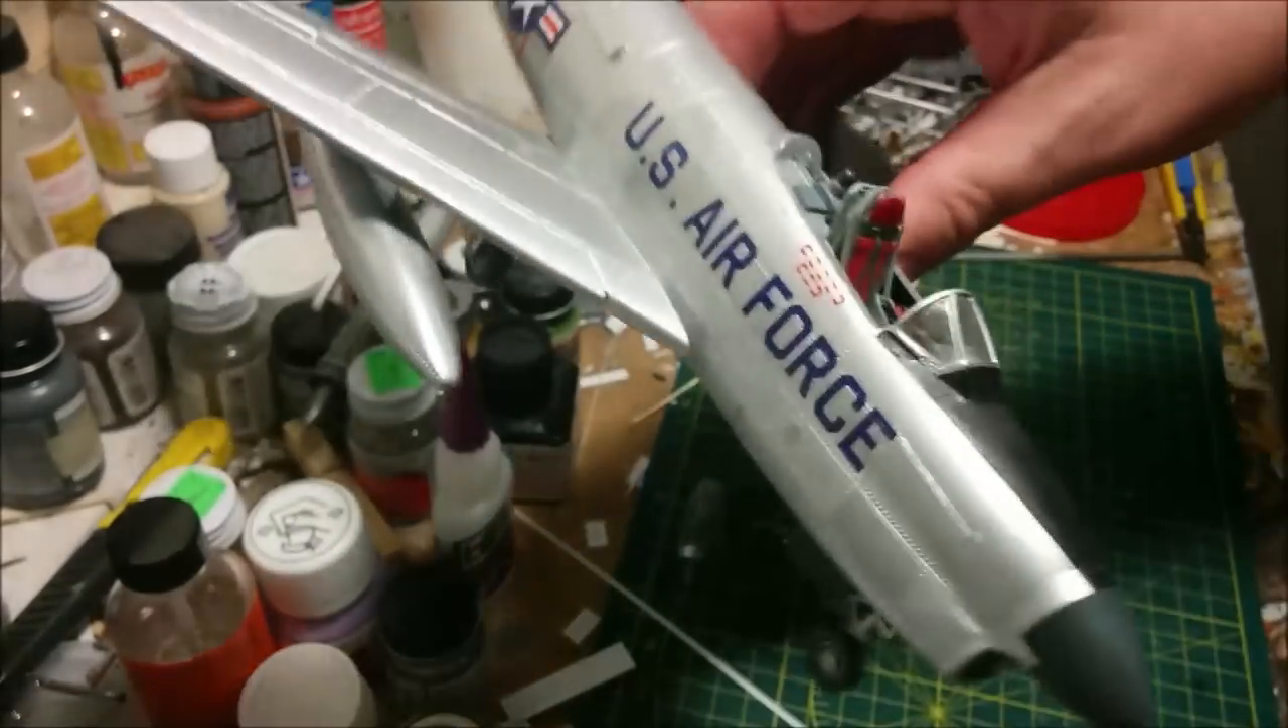As you can see the decals are on.